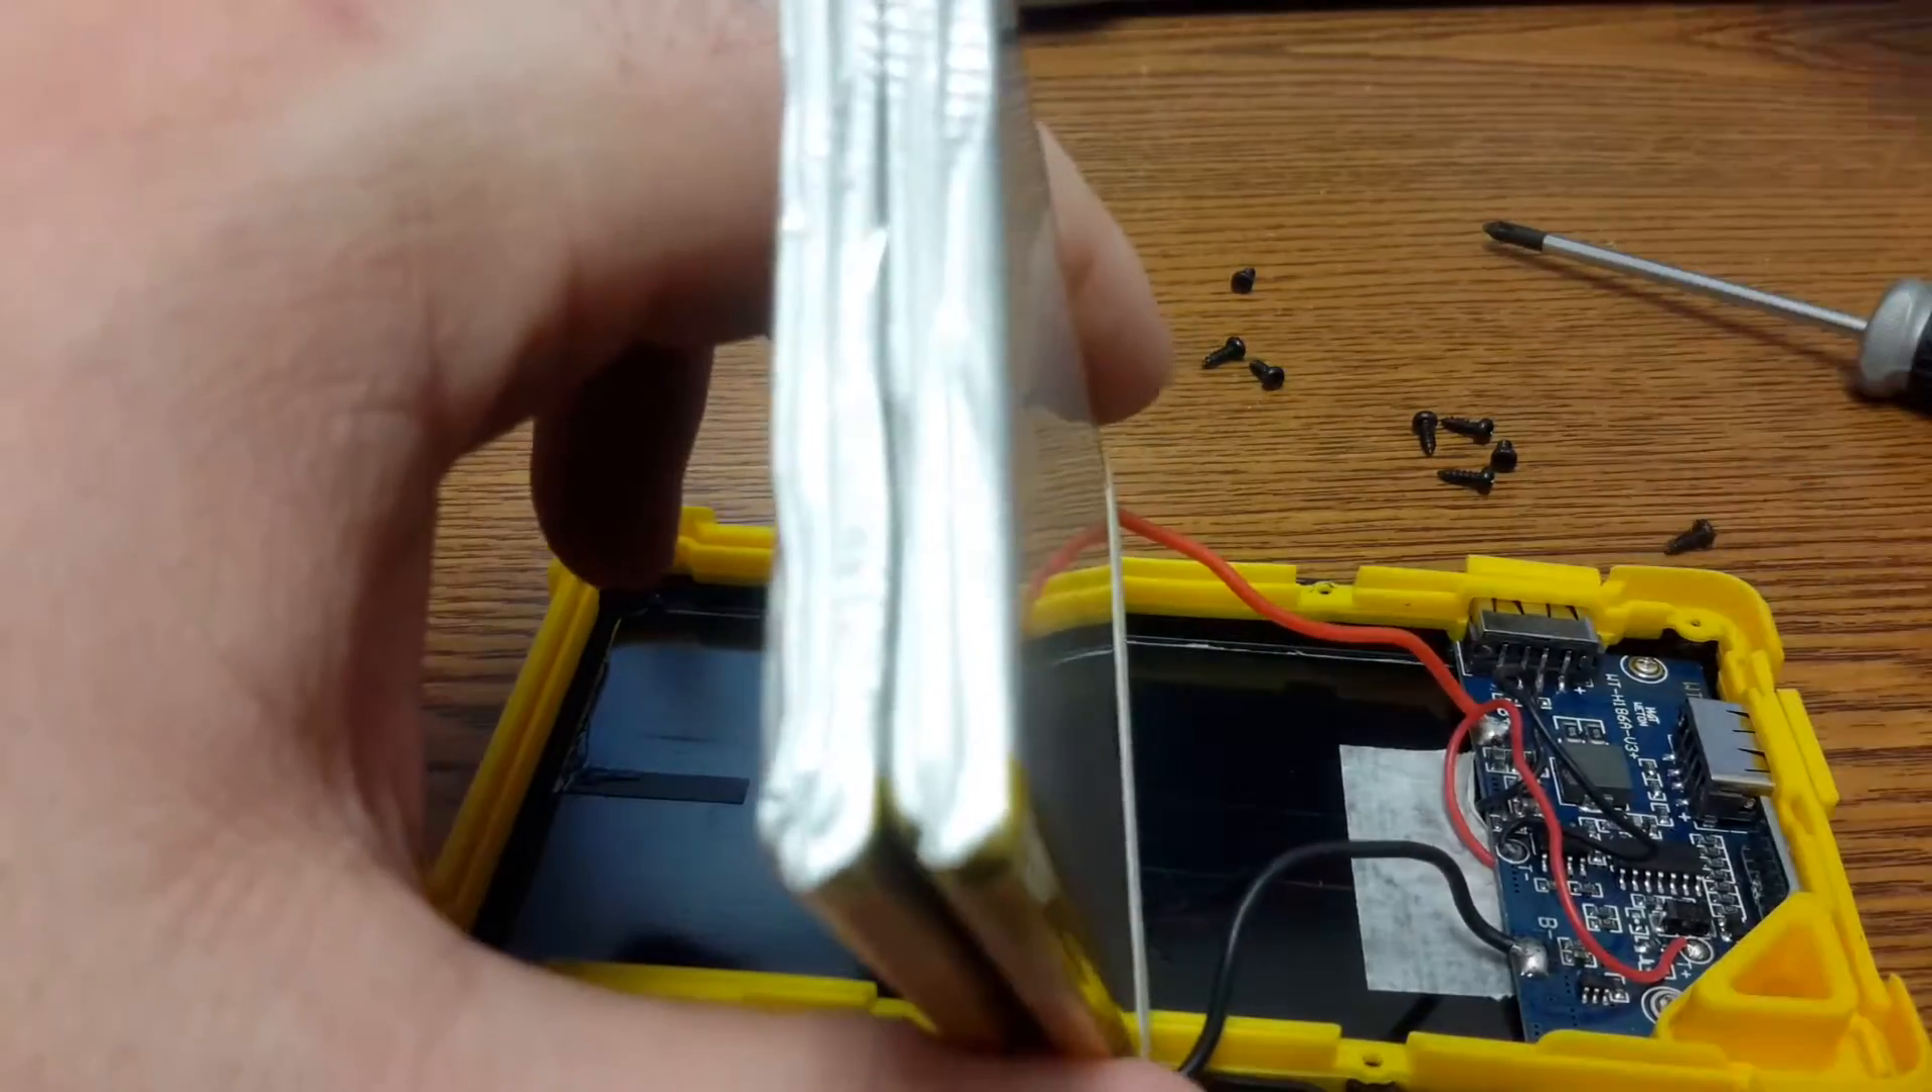So, as you can see, I did remove the battery.